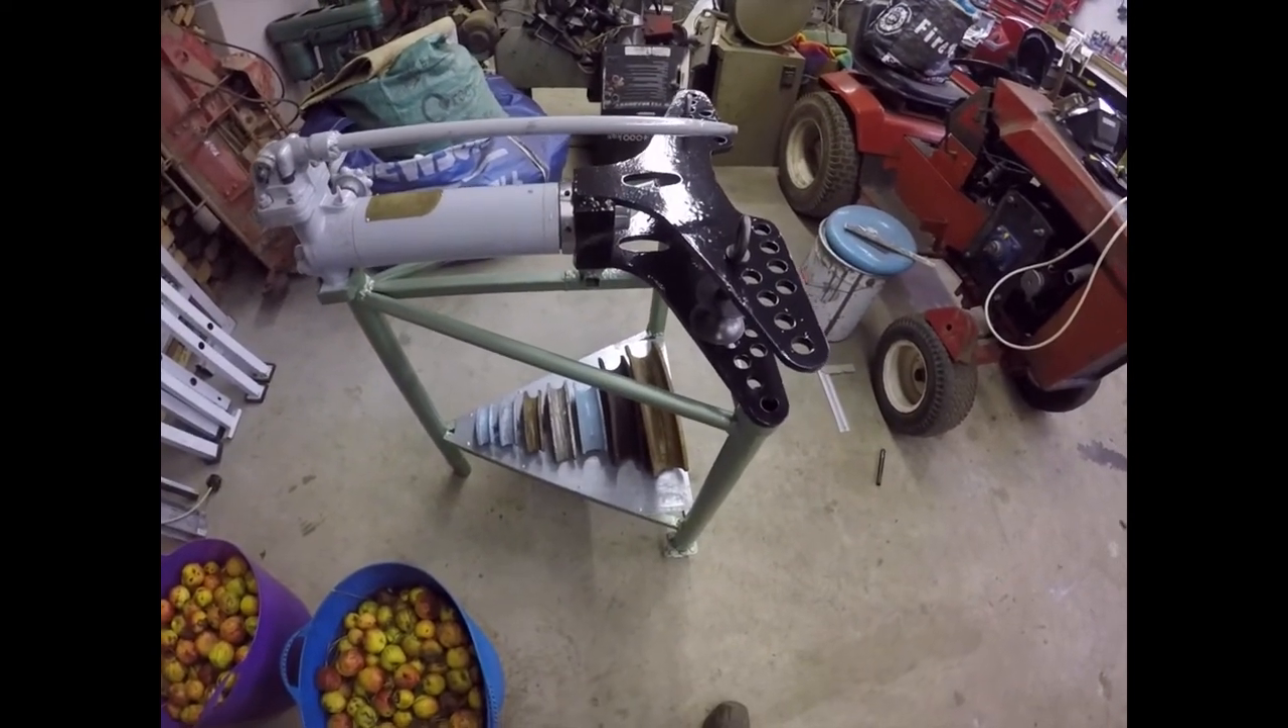And I've got the shelf on.